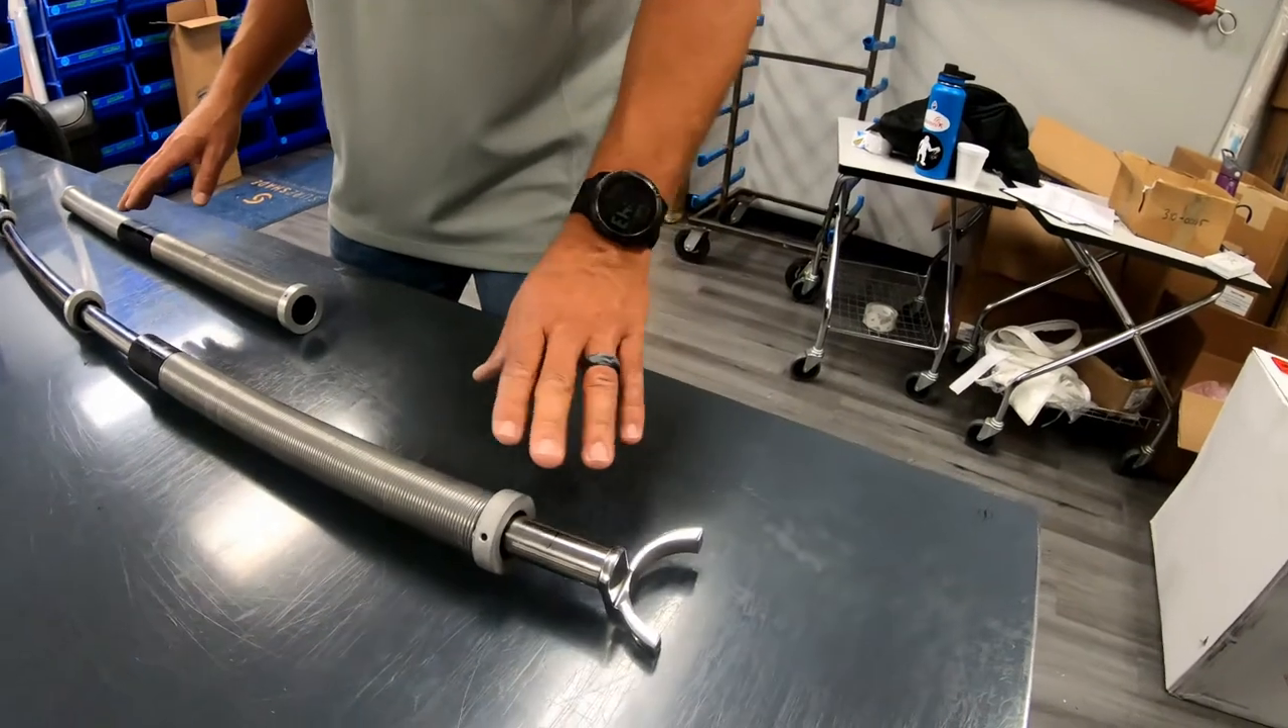So now that we've got the tube off, we've got all the roller components exposed.